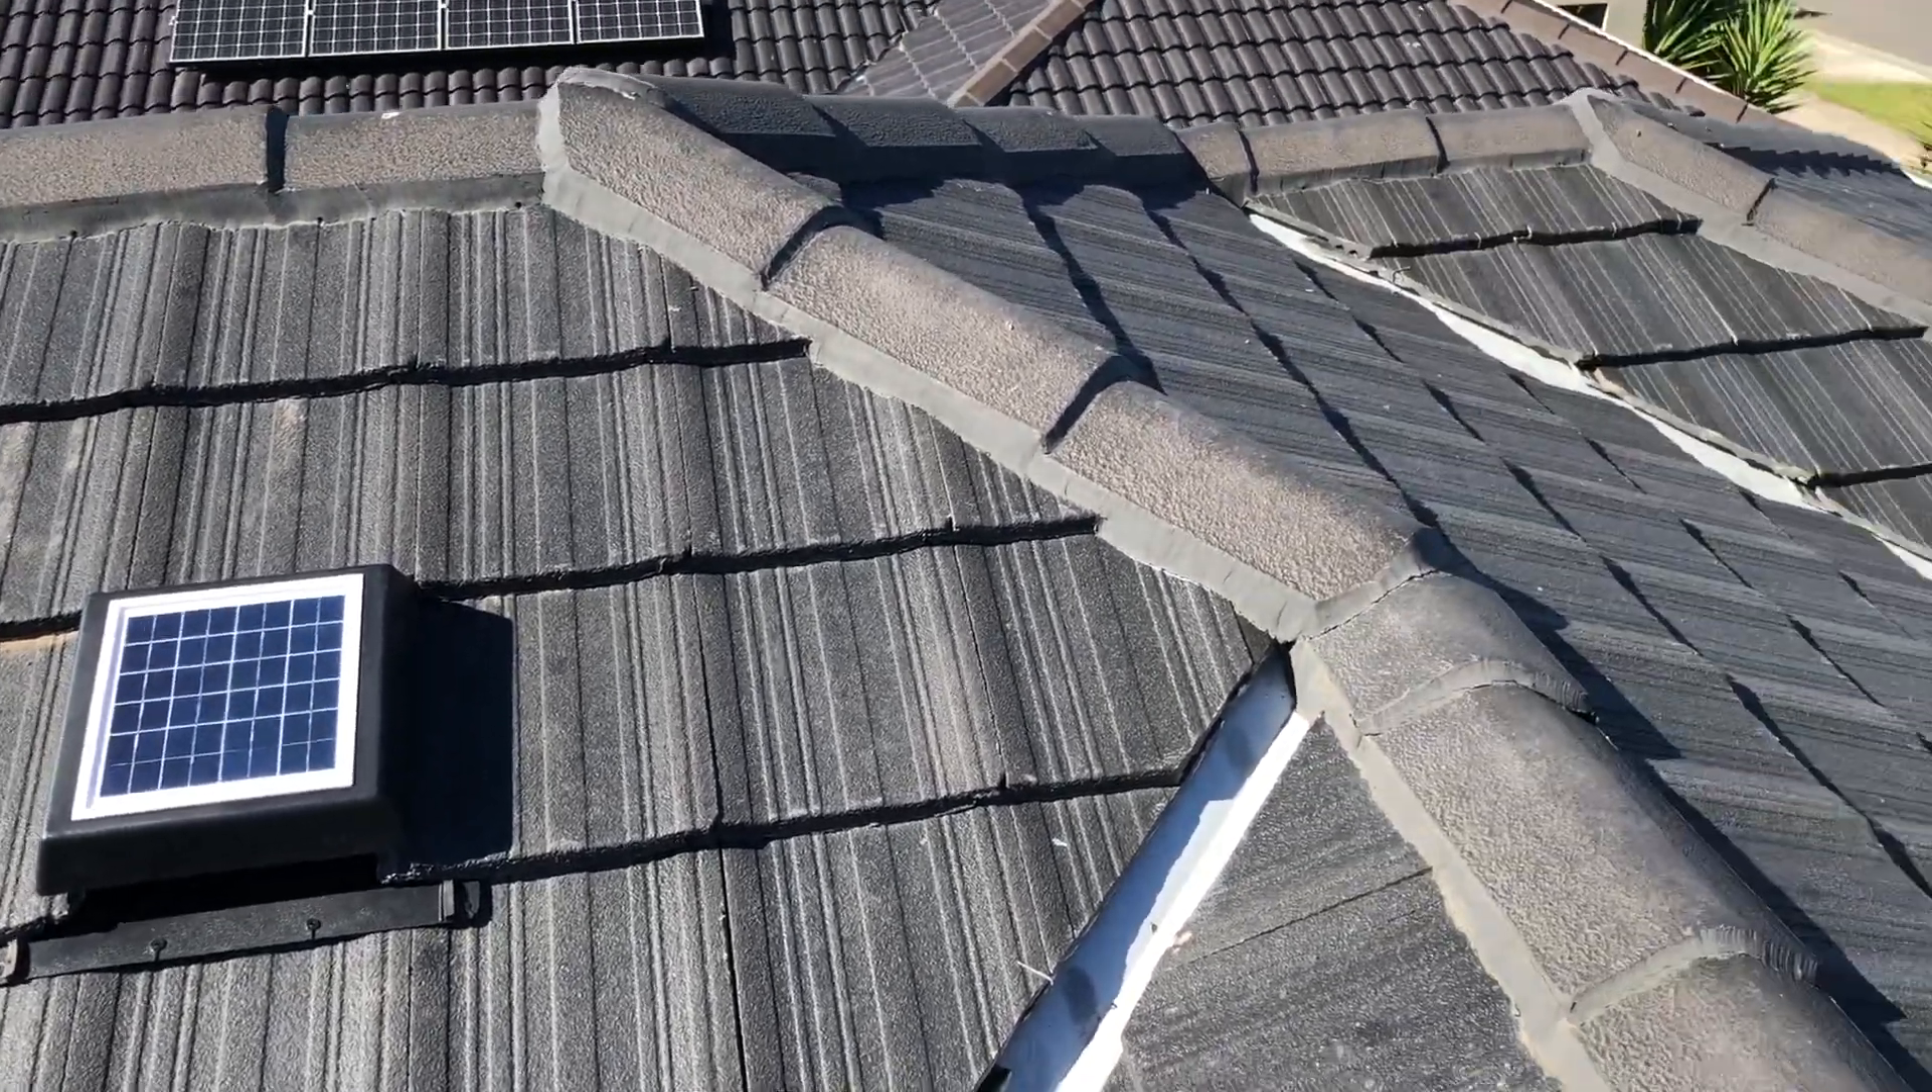And the little solar roof vent is there. Really low, slim, looks fantastic.